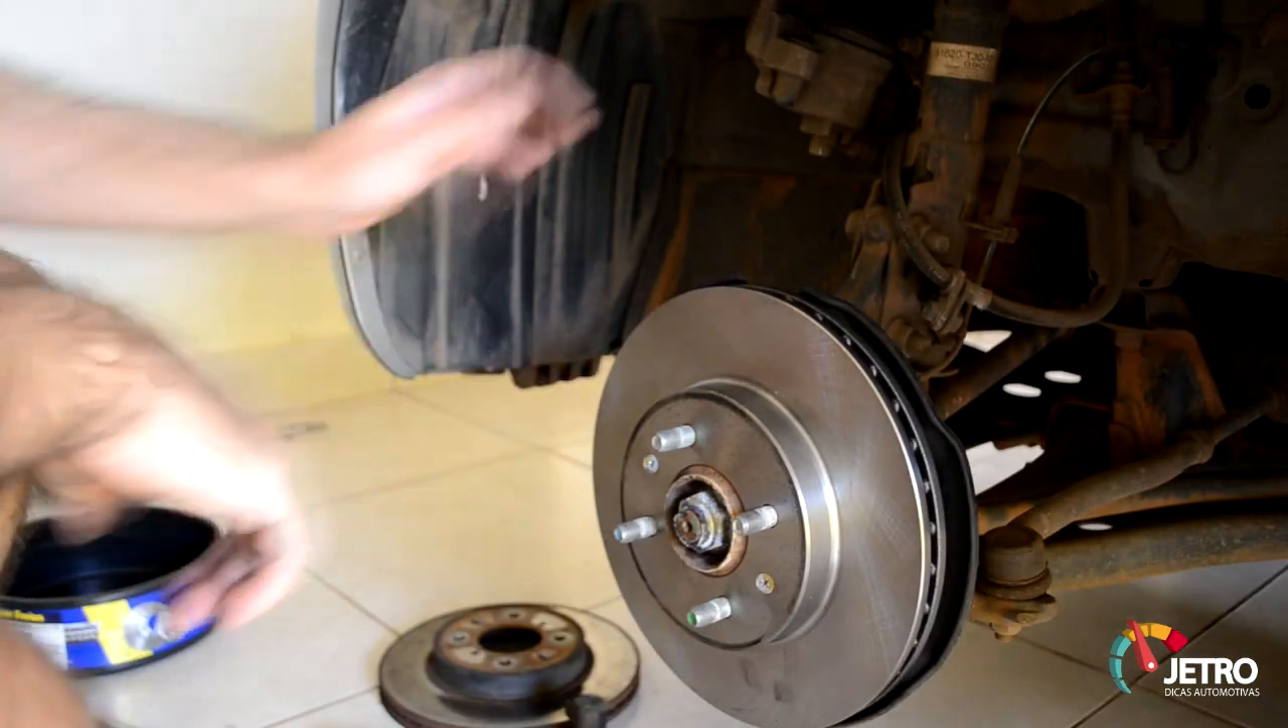Então botamos disco no lugar aqui pessoal.